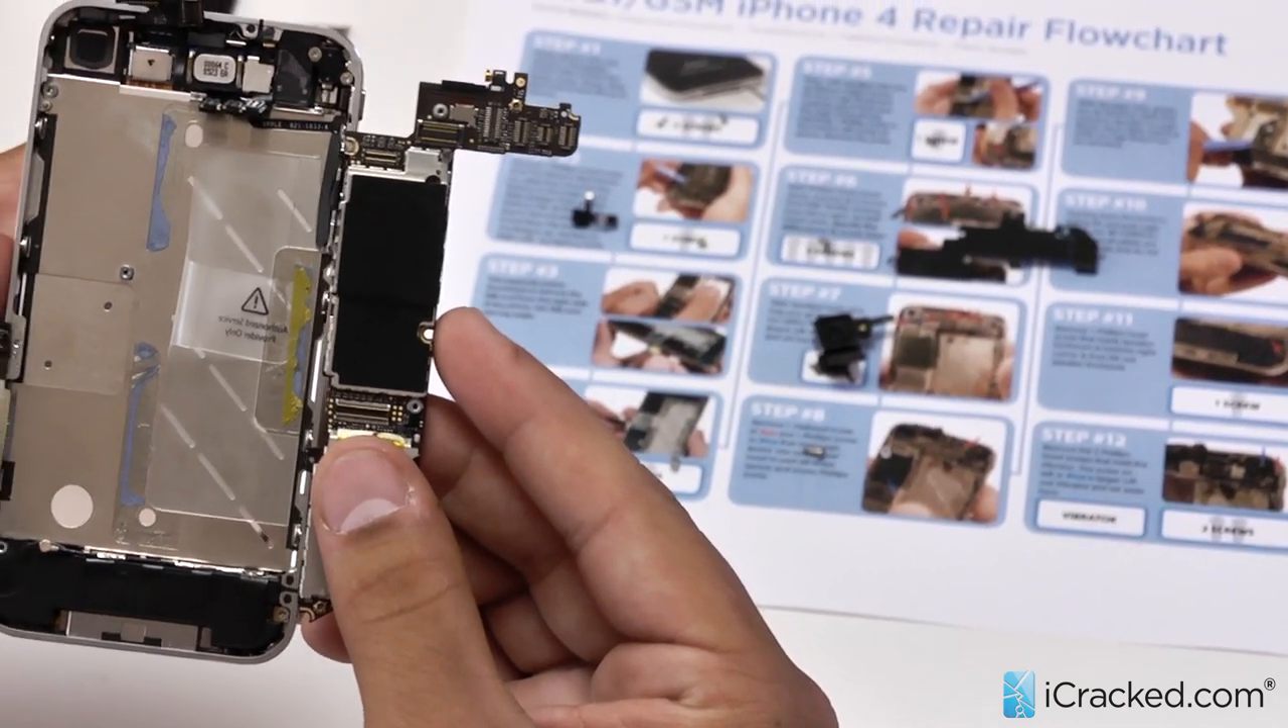So now that the logic board is out we are going to go ahead and set that aside.